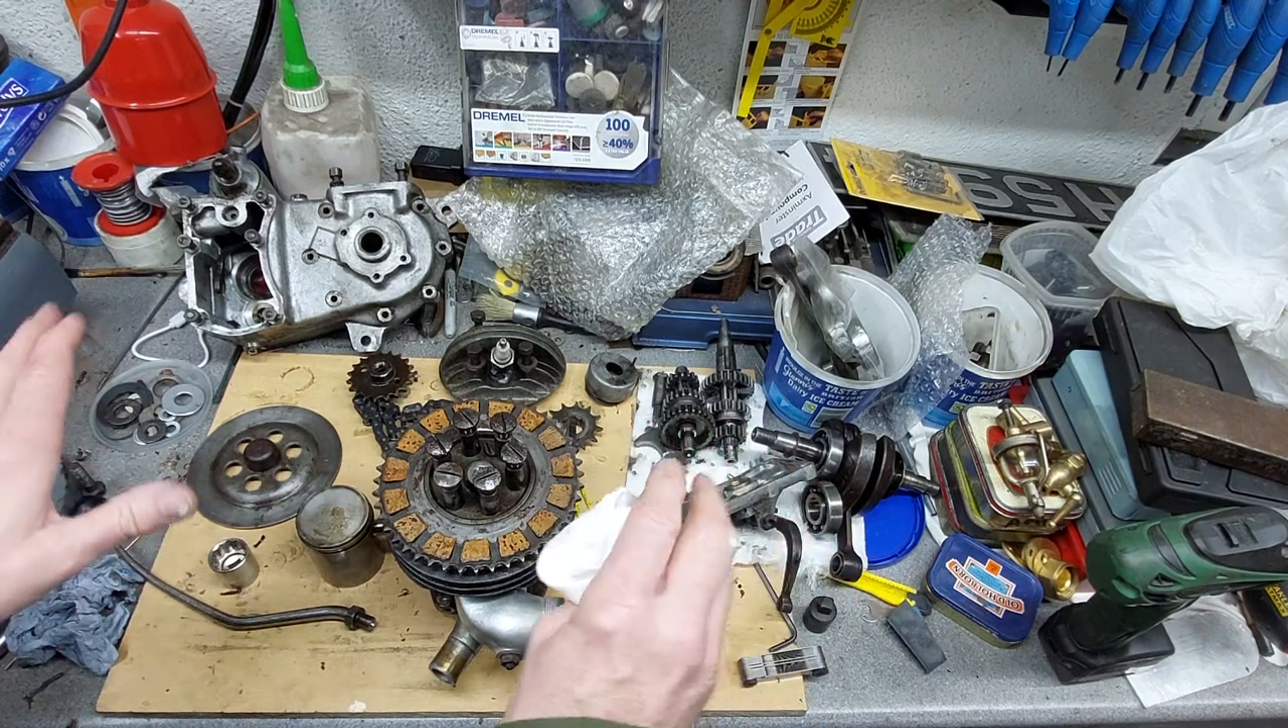So now we've got the engine all apart.